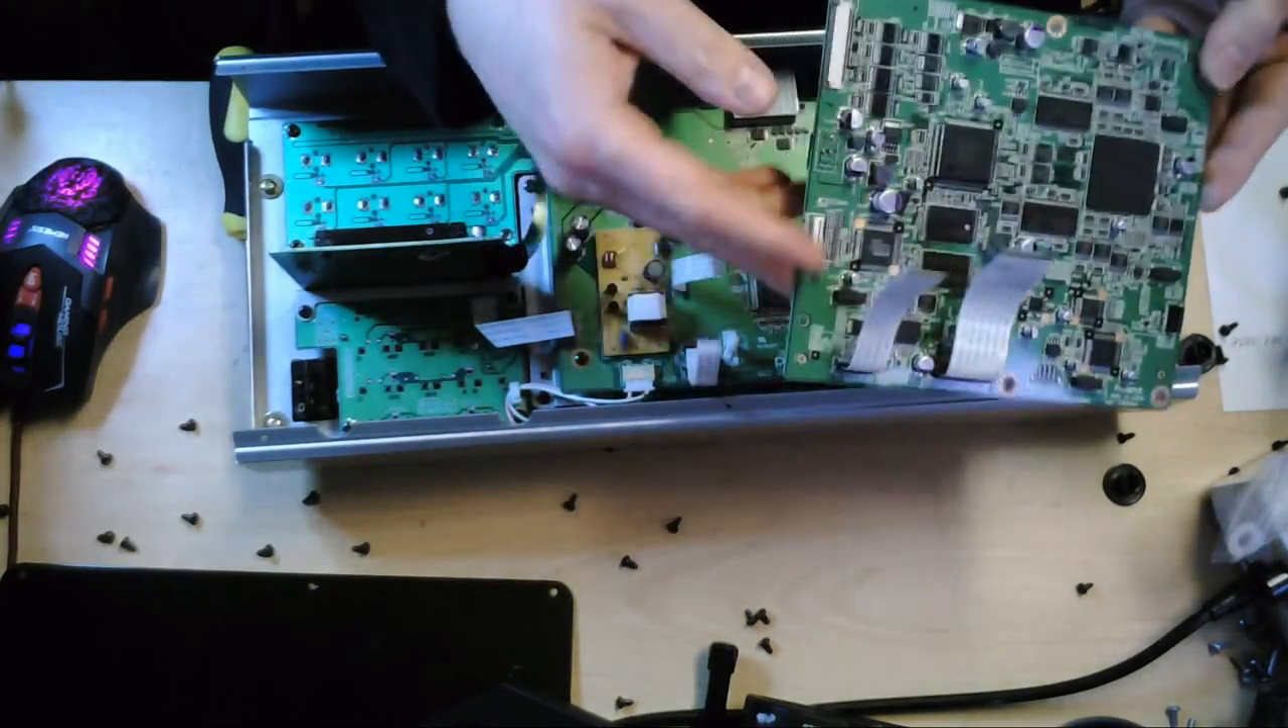So that is our main board that is out.